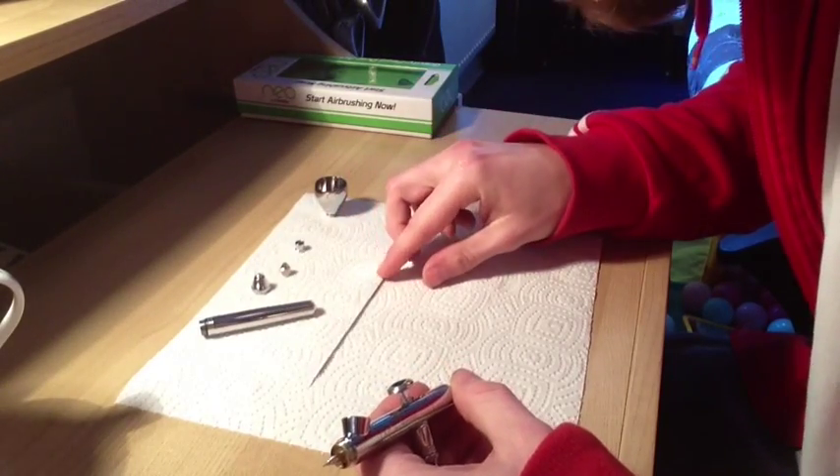And, as you can see, the needle is now out.